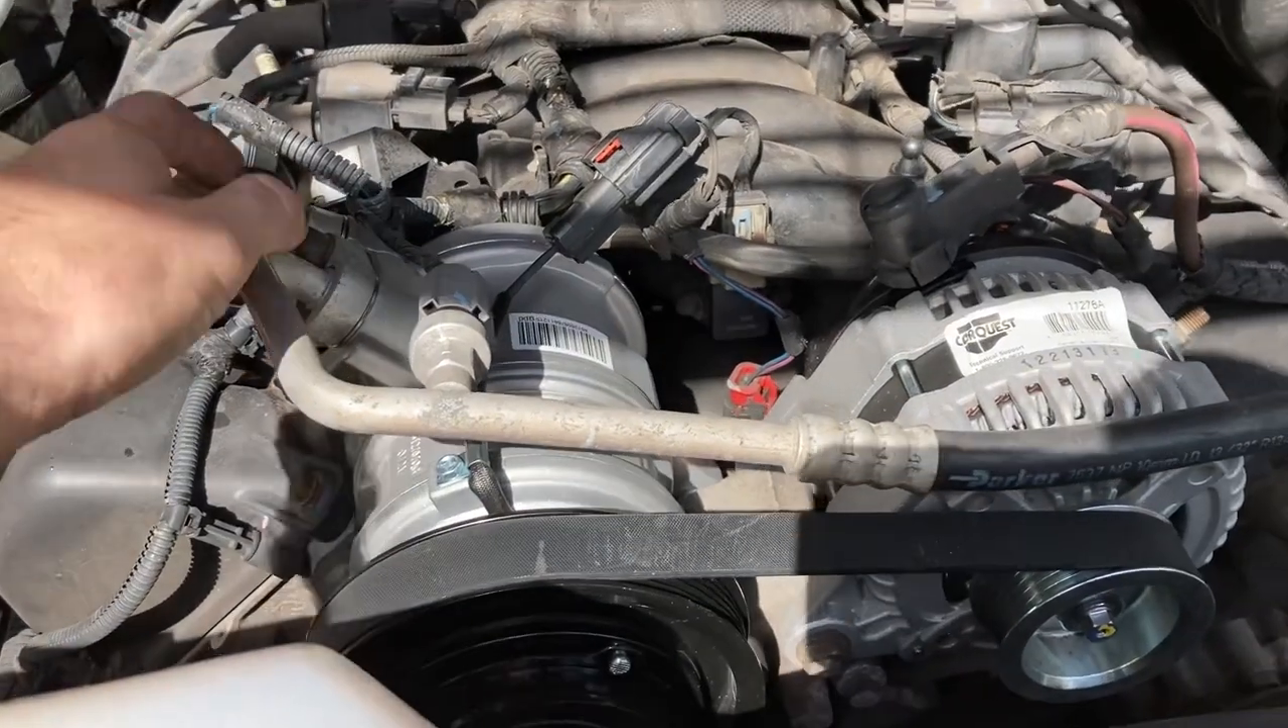And just like that we got our new compressor in here.